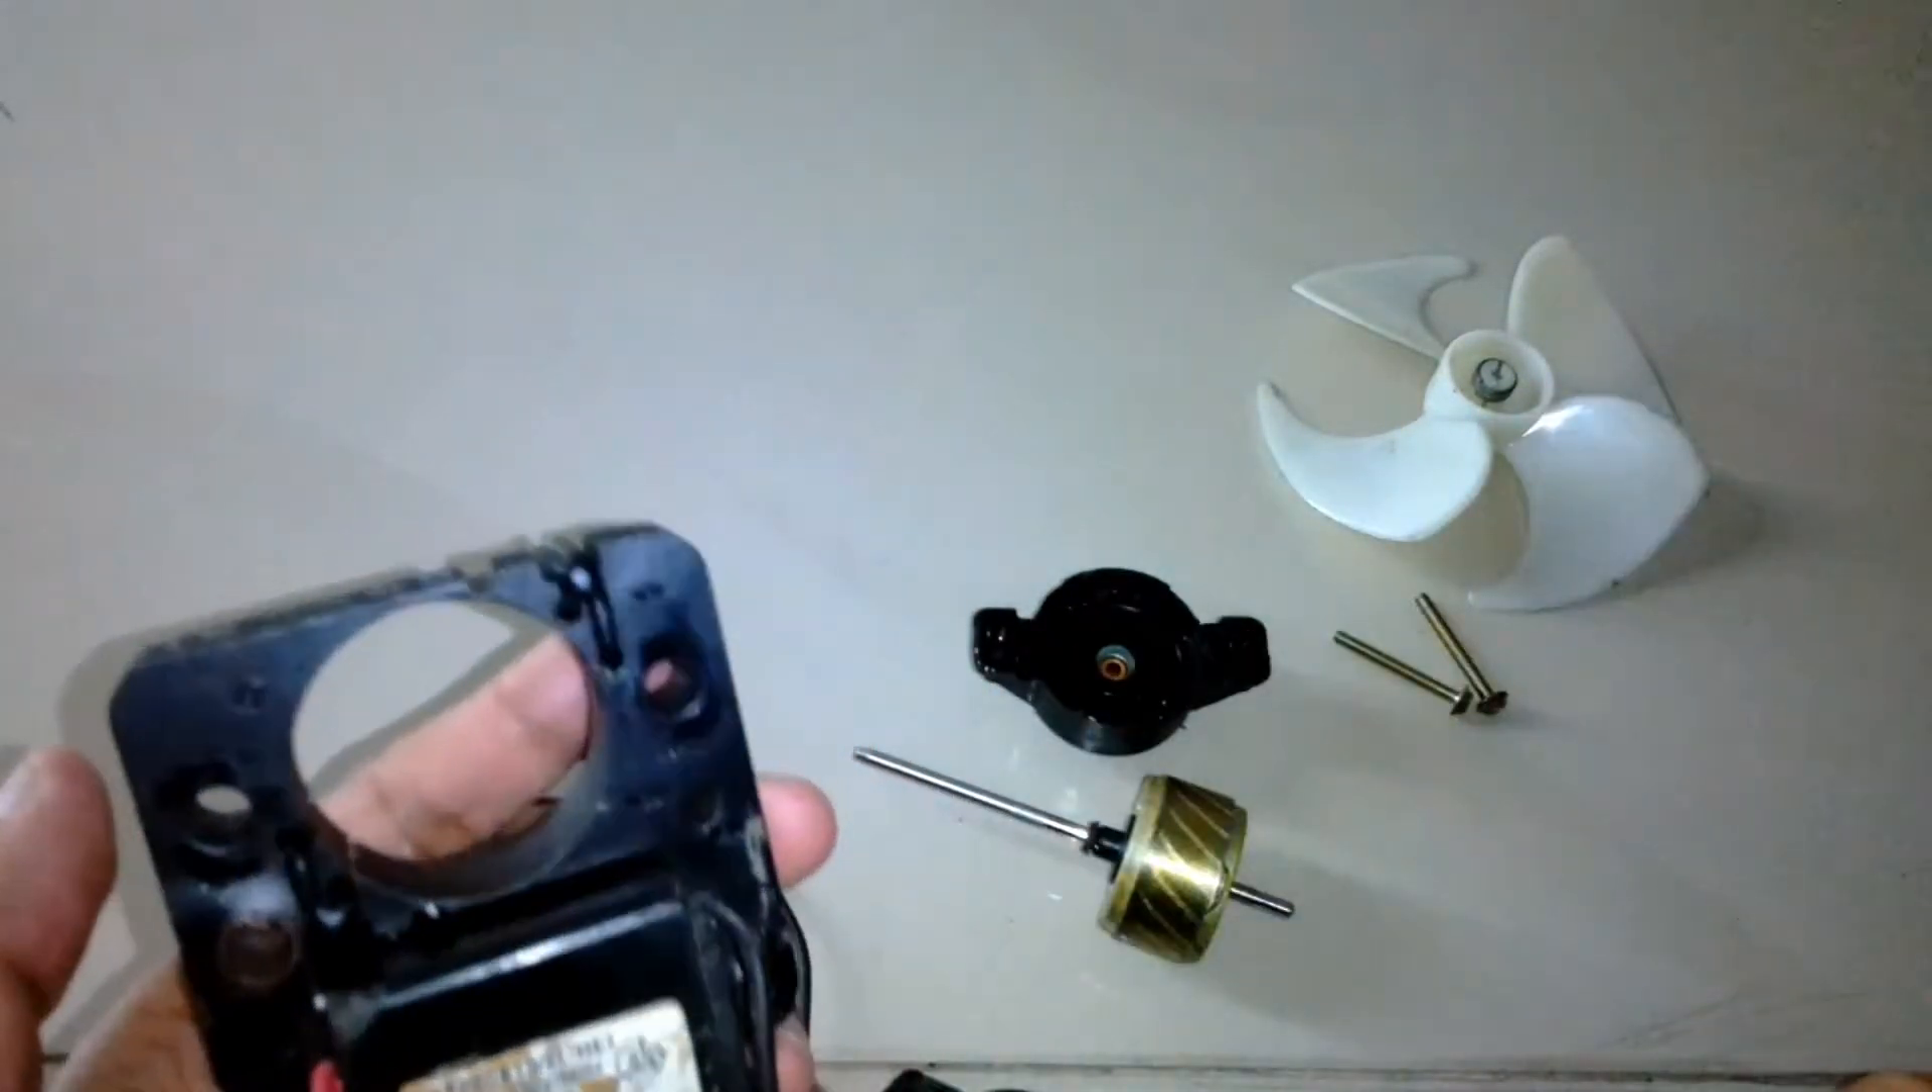The back cover needs a little bit of push with a screwdriver and it comes out and here you go it's completely open now.